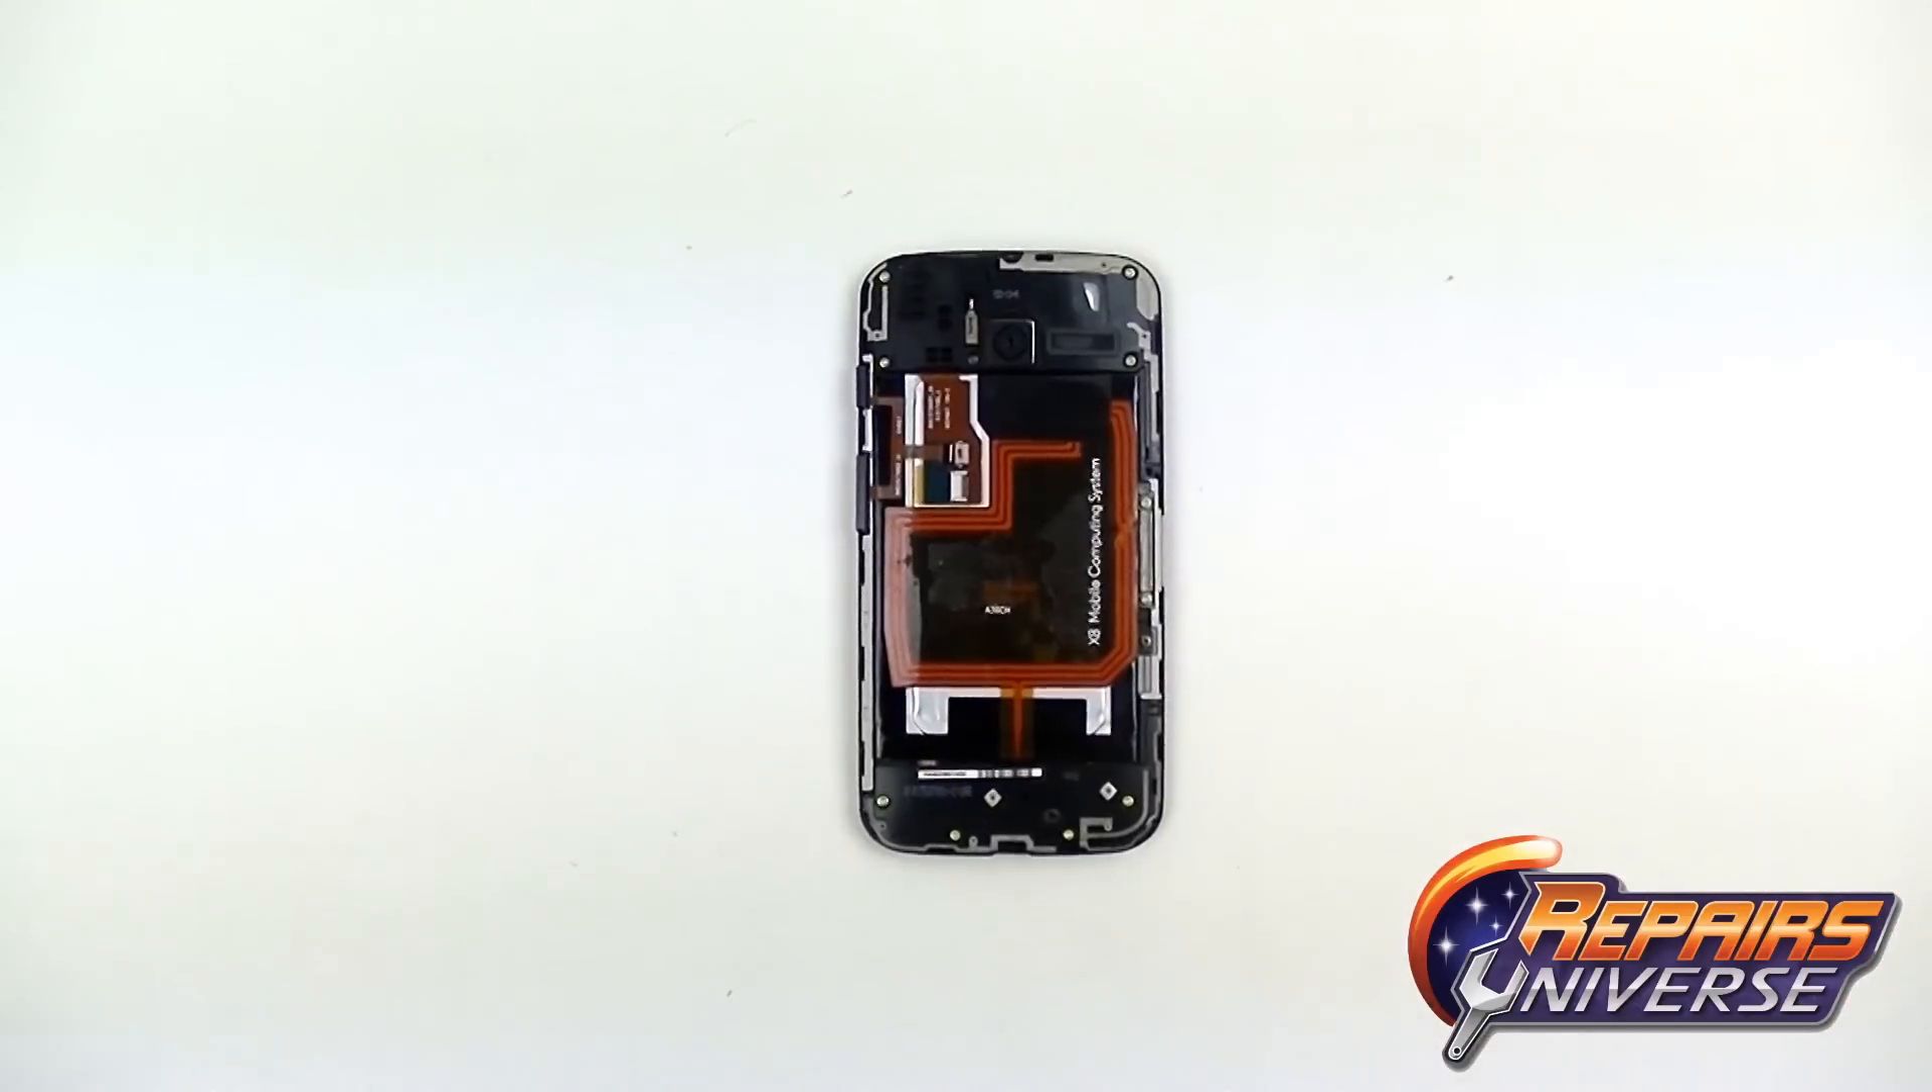There's your back cover fully removed.